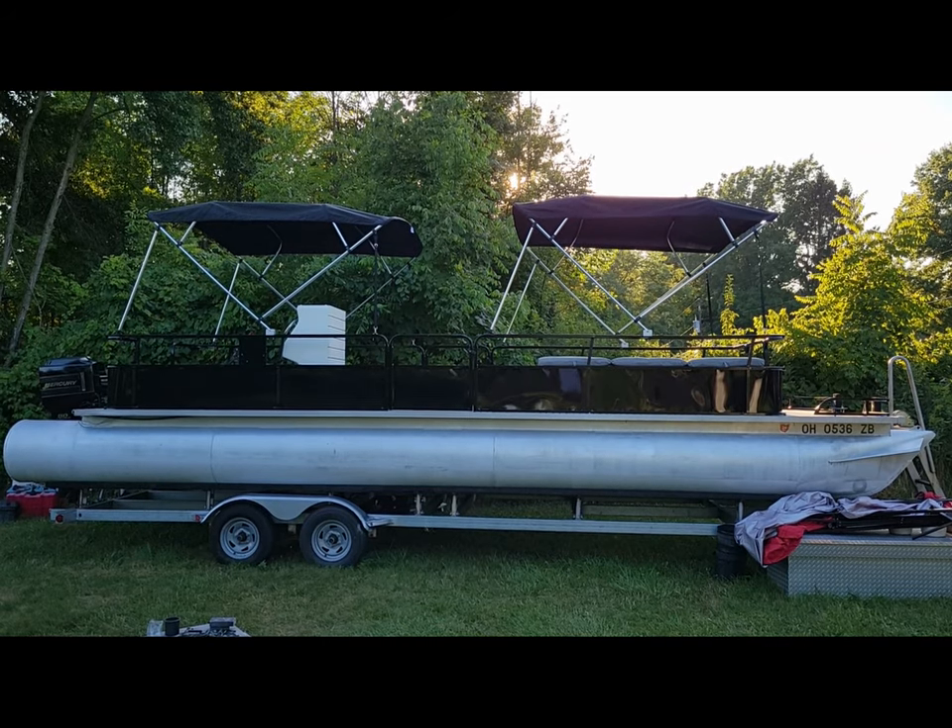So there are the tops both installed.